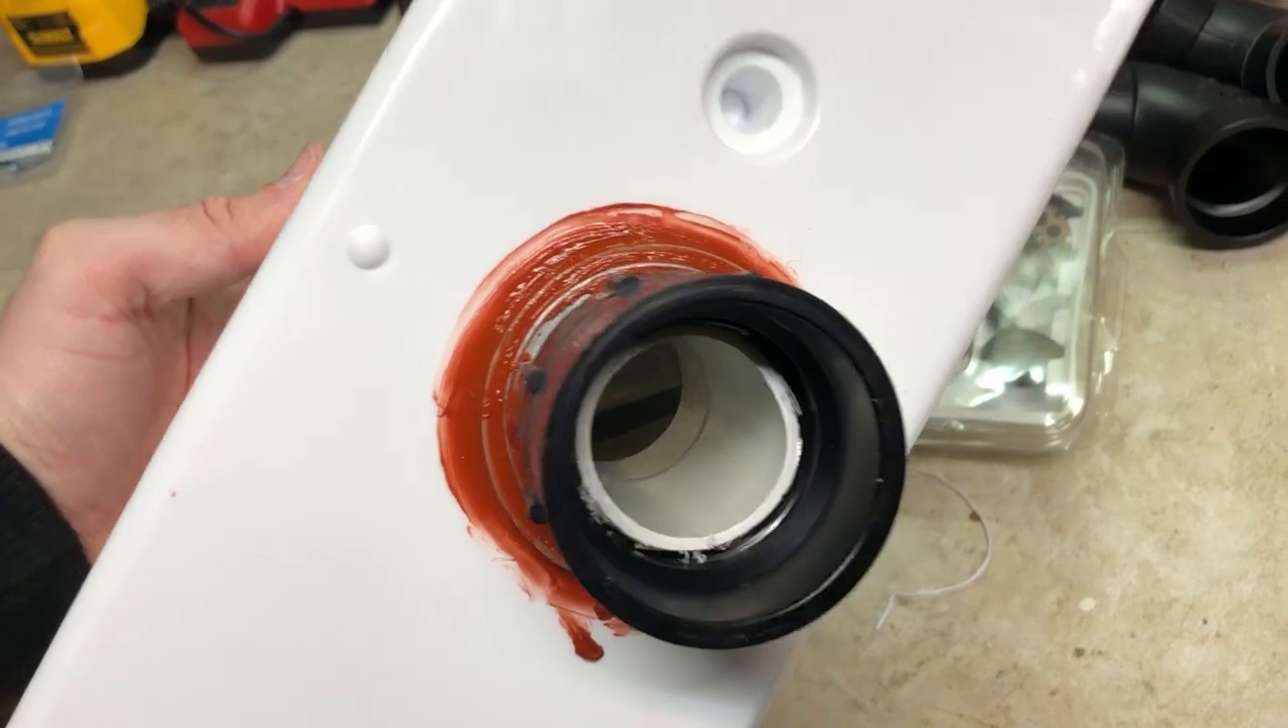Okay, now the container is mostly prepped. I got the drain tube secured in there, all siliconed in place.